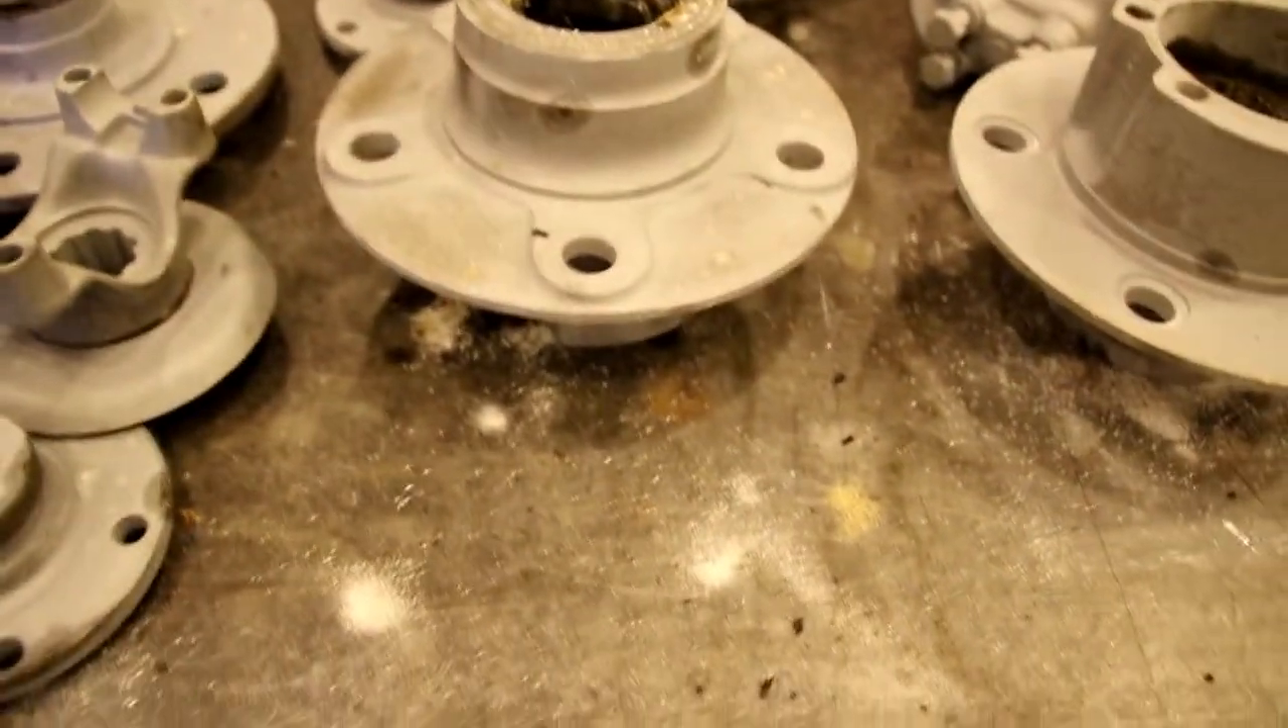The rear hubs we still got to press the studs in there.